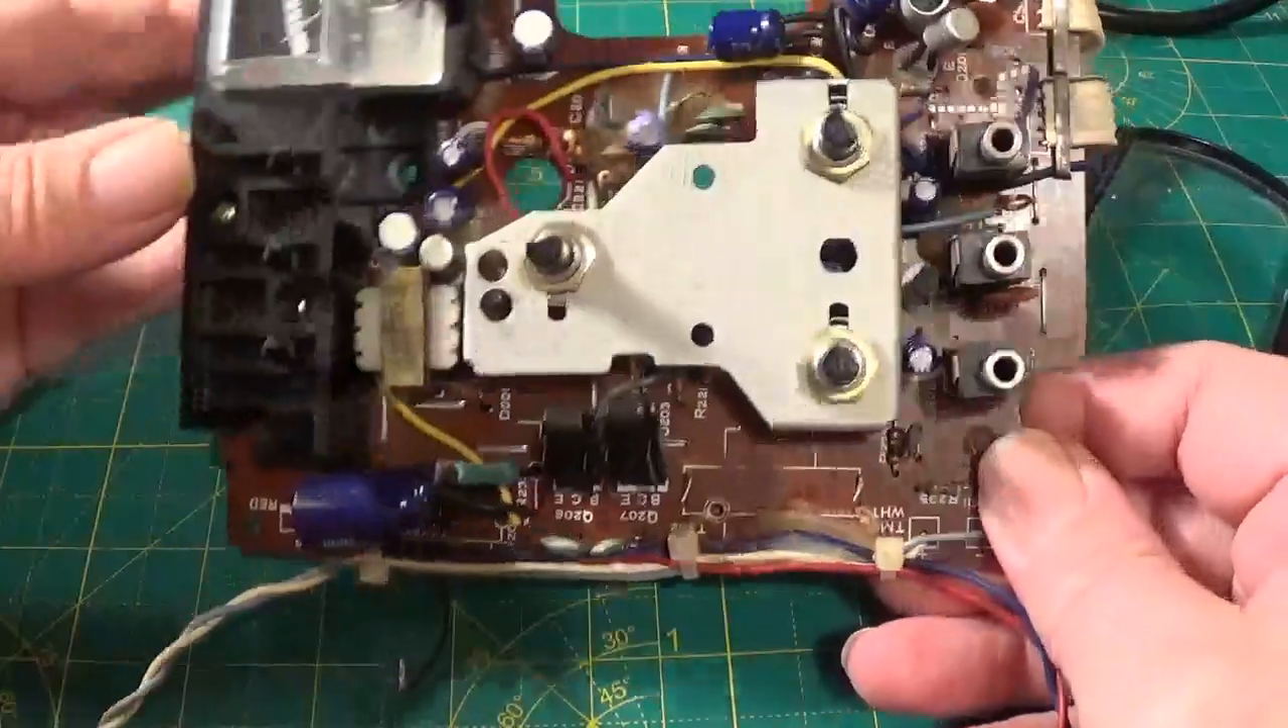Here we are with the board out.